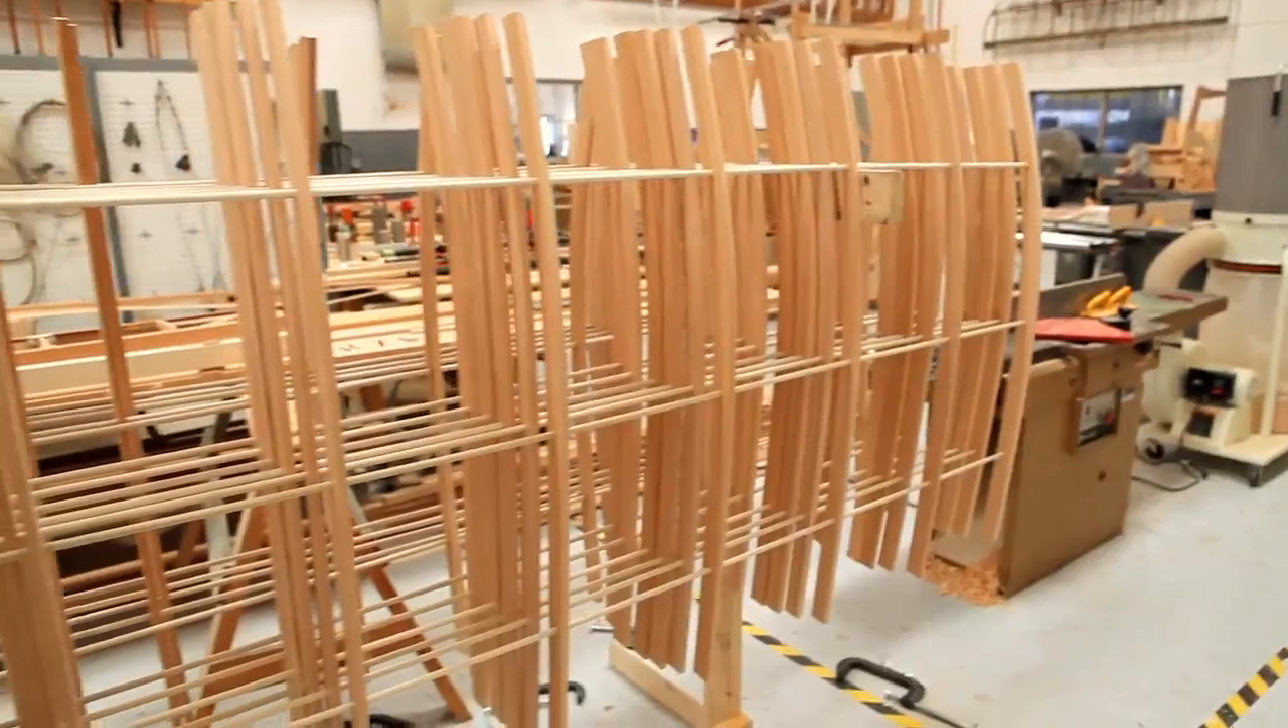I've already glued up all the rib and dowel assemblies for all the wing panels, and they're over there.